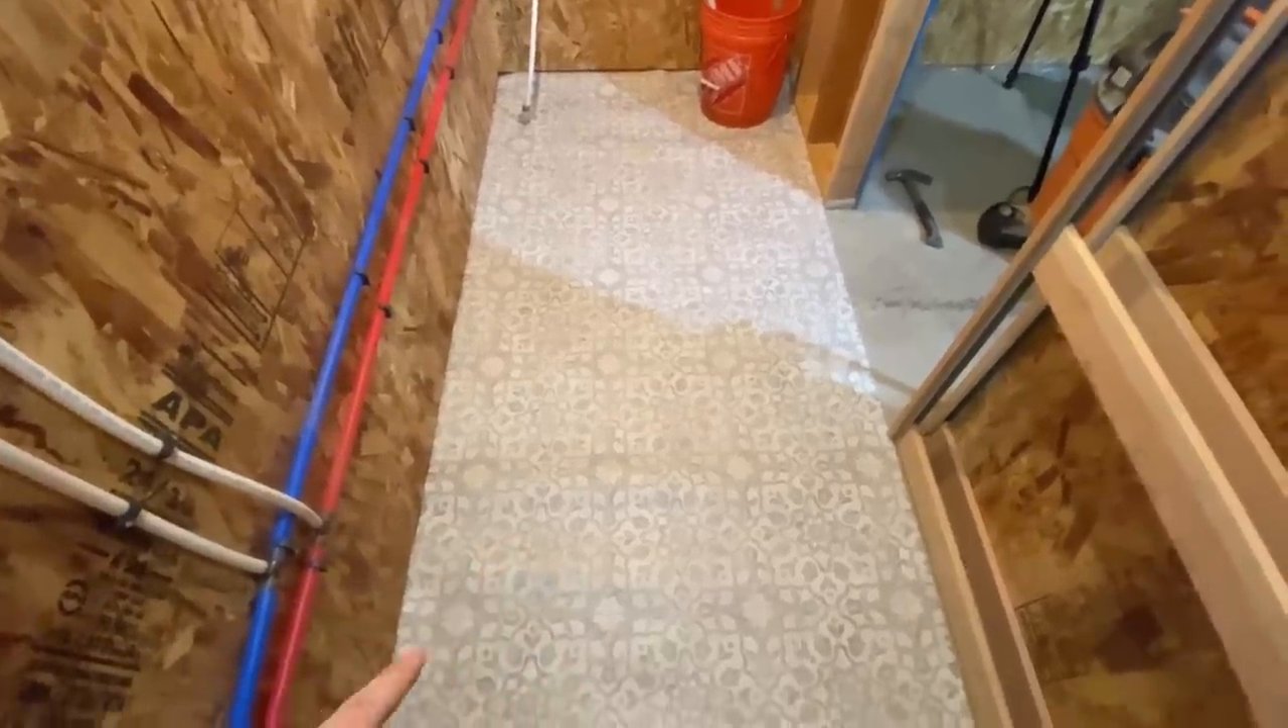Okay we got the flooring down this is just like a roll of um vinyl basically.